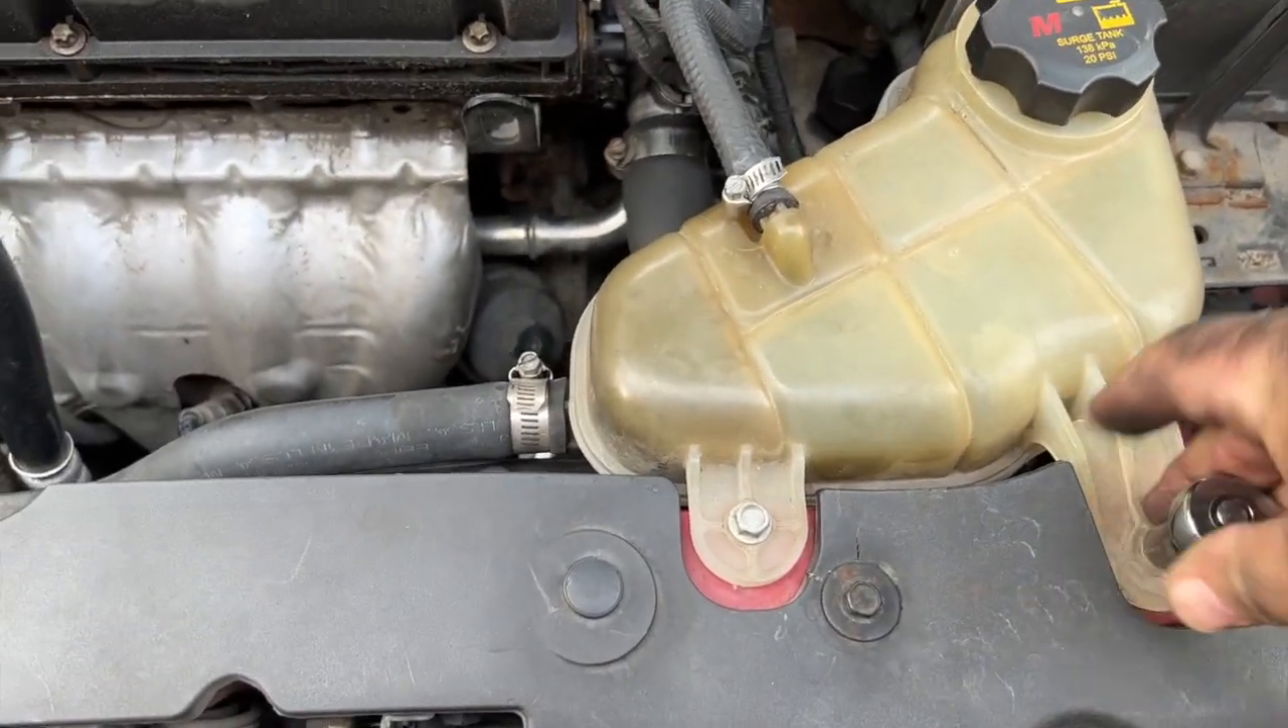Reservoir is back in place.